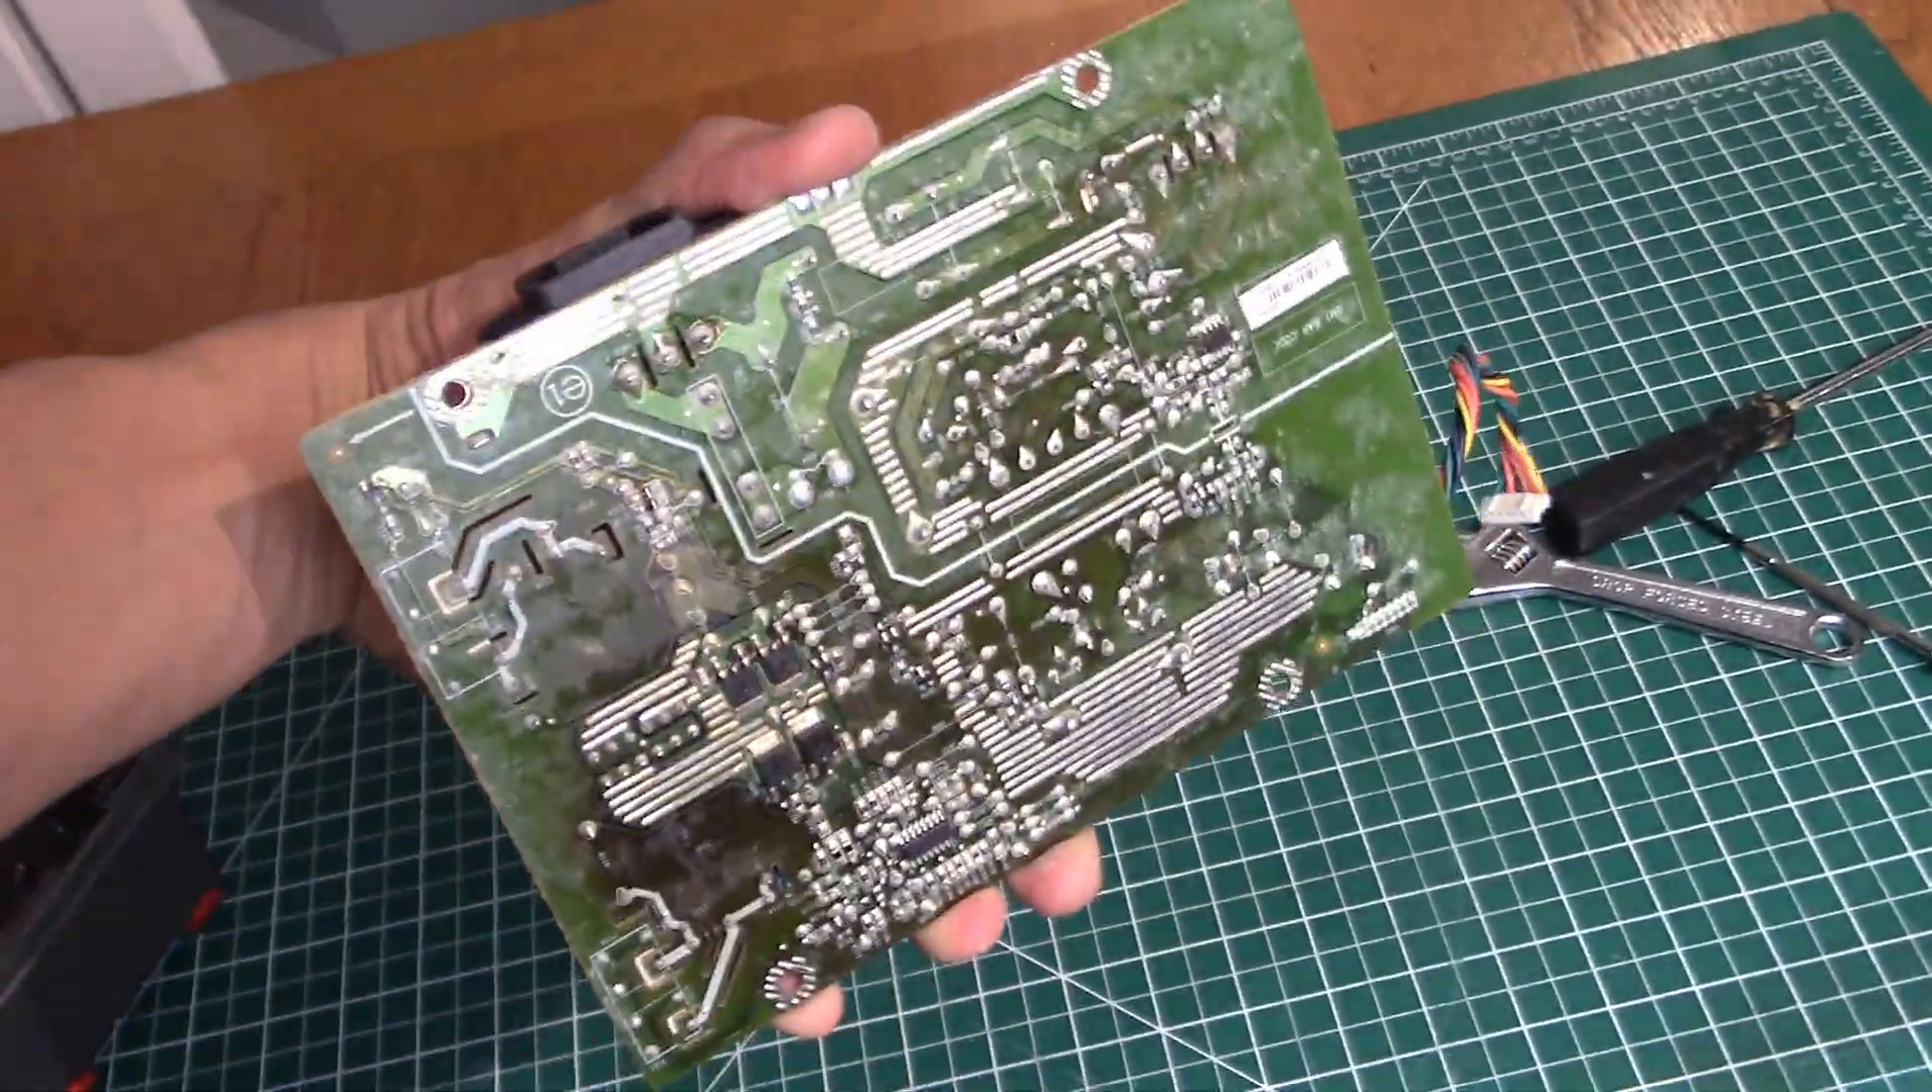I've got that main PCB off.